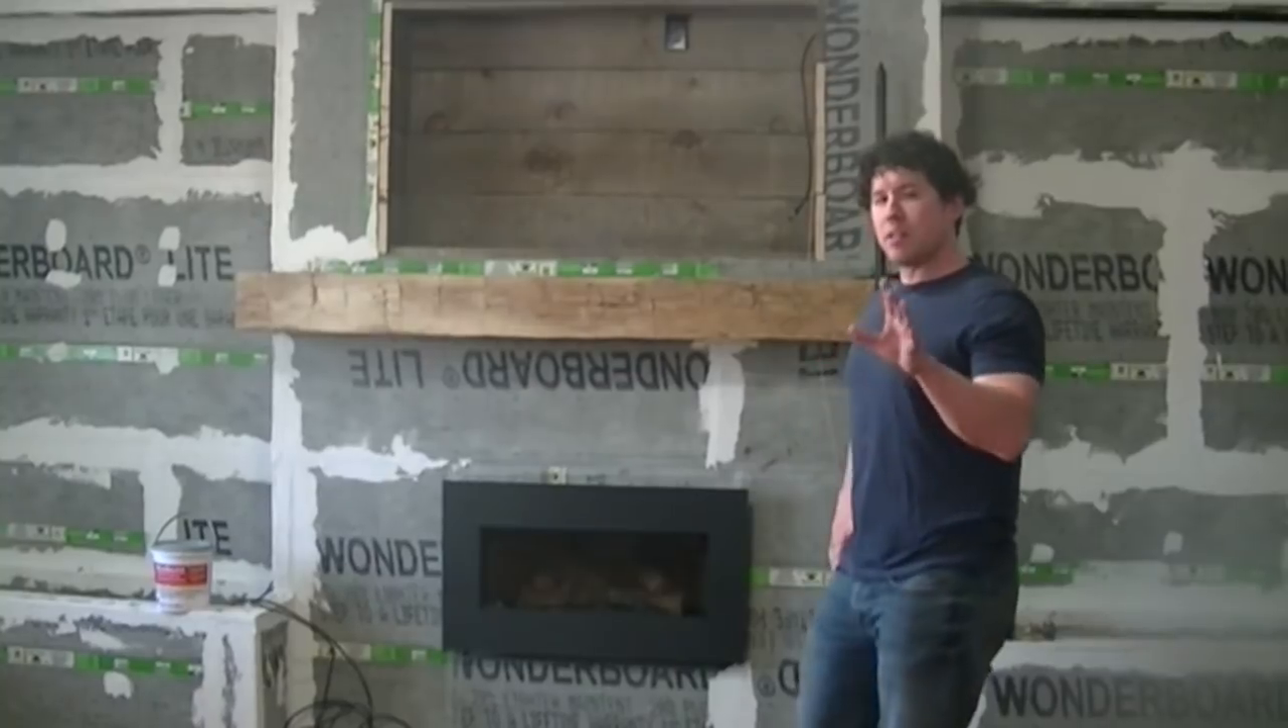Got the fireplace in there, that's a really nice Napoleon unit, really liking the looks of that.